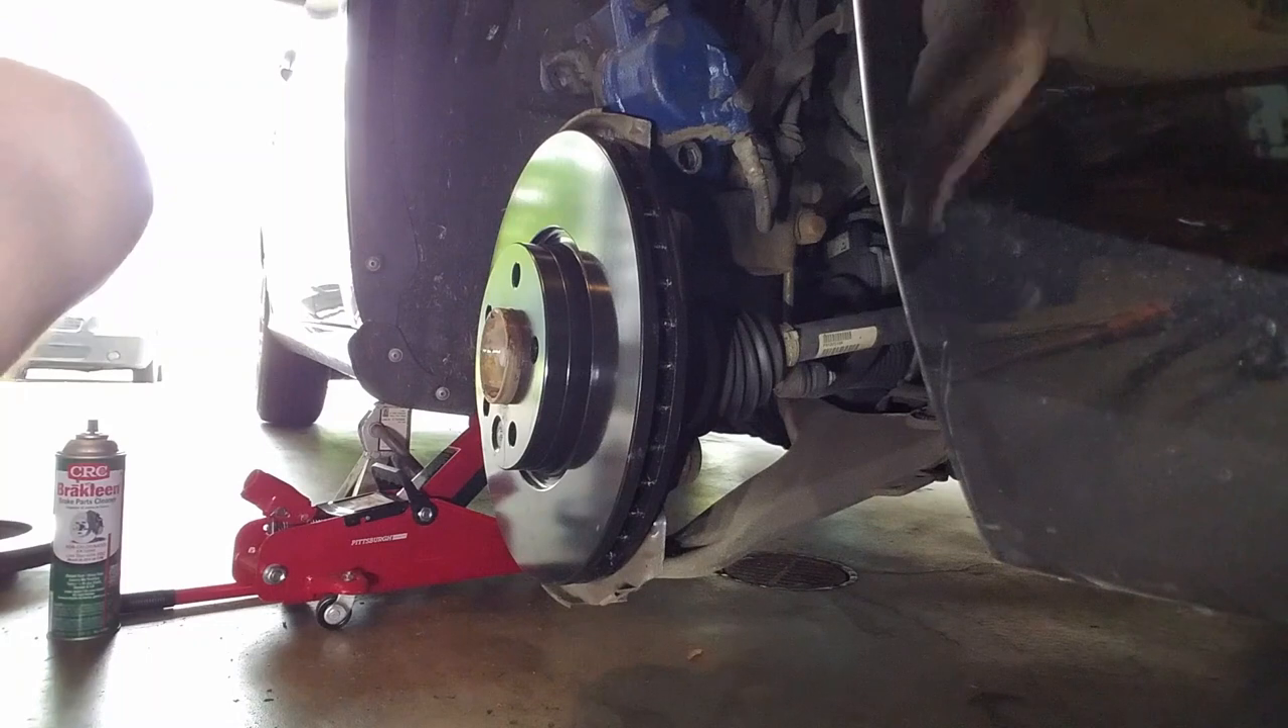Now our new rotor is on there, and it looks good, doesn't it?